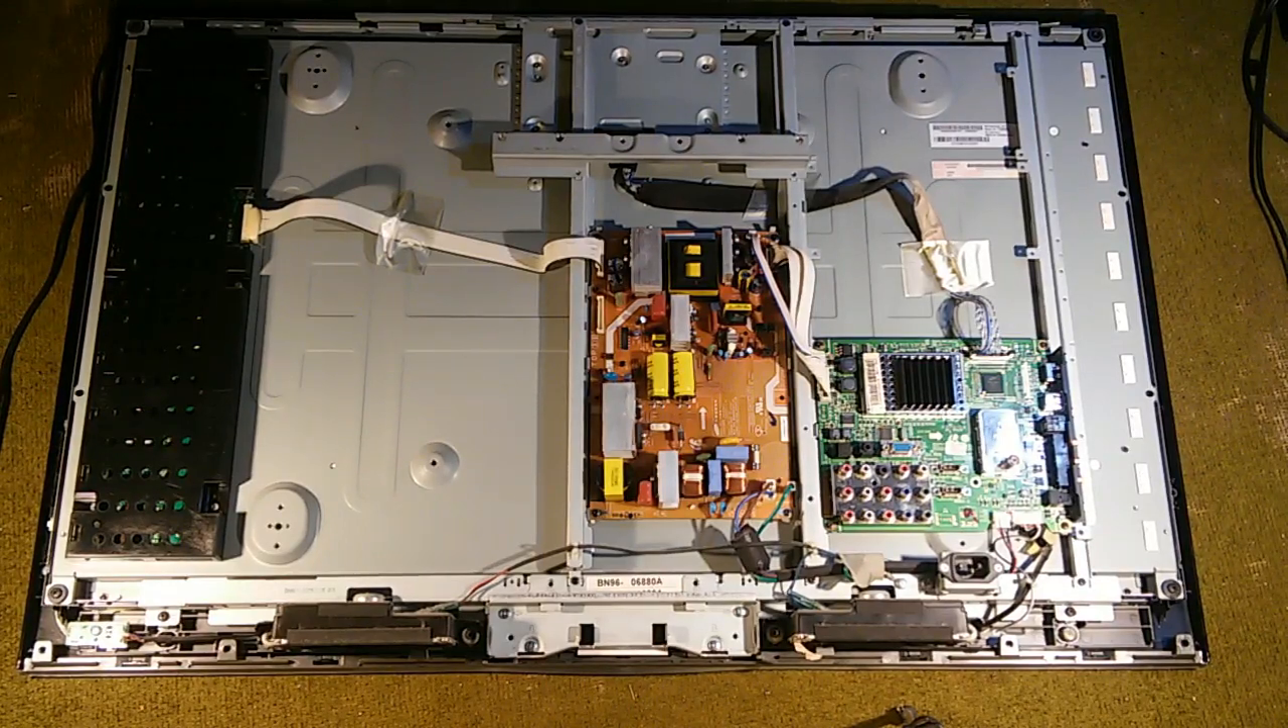Now with the back off, we can see what's inside.